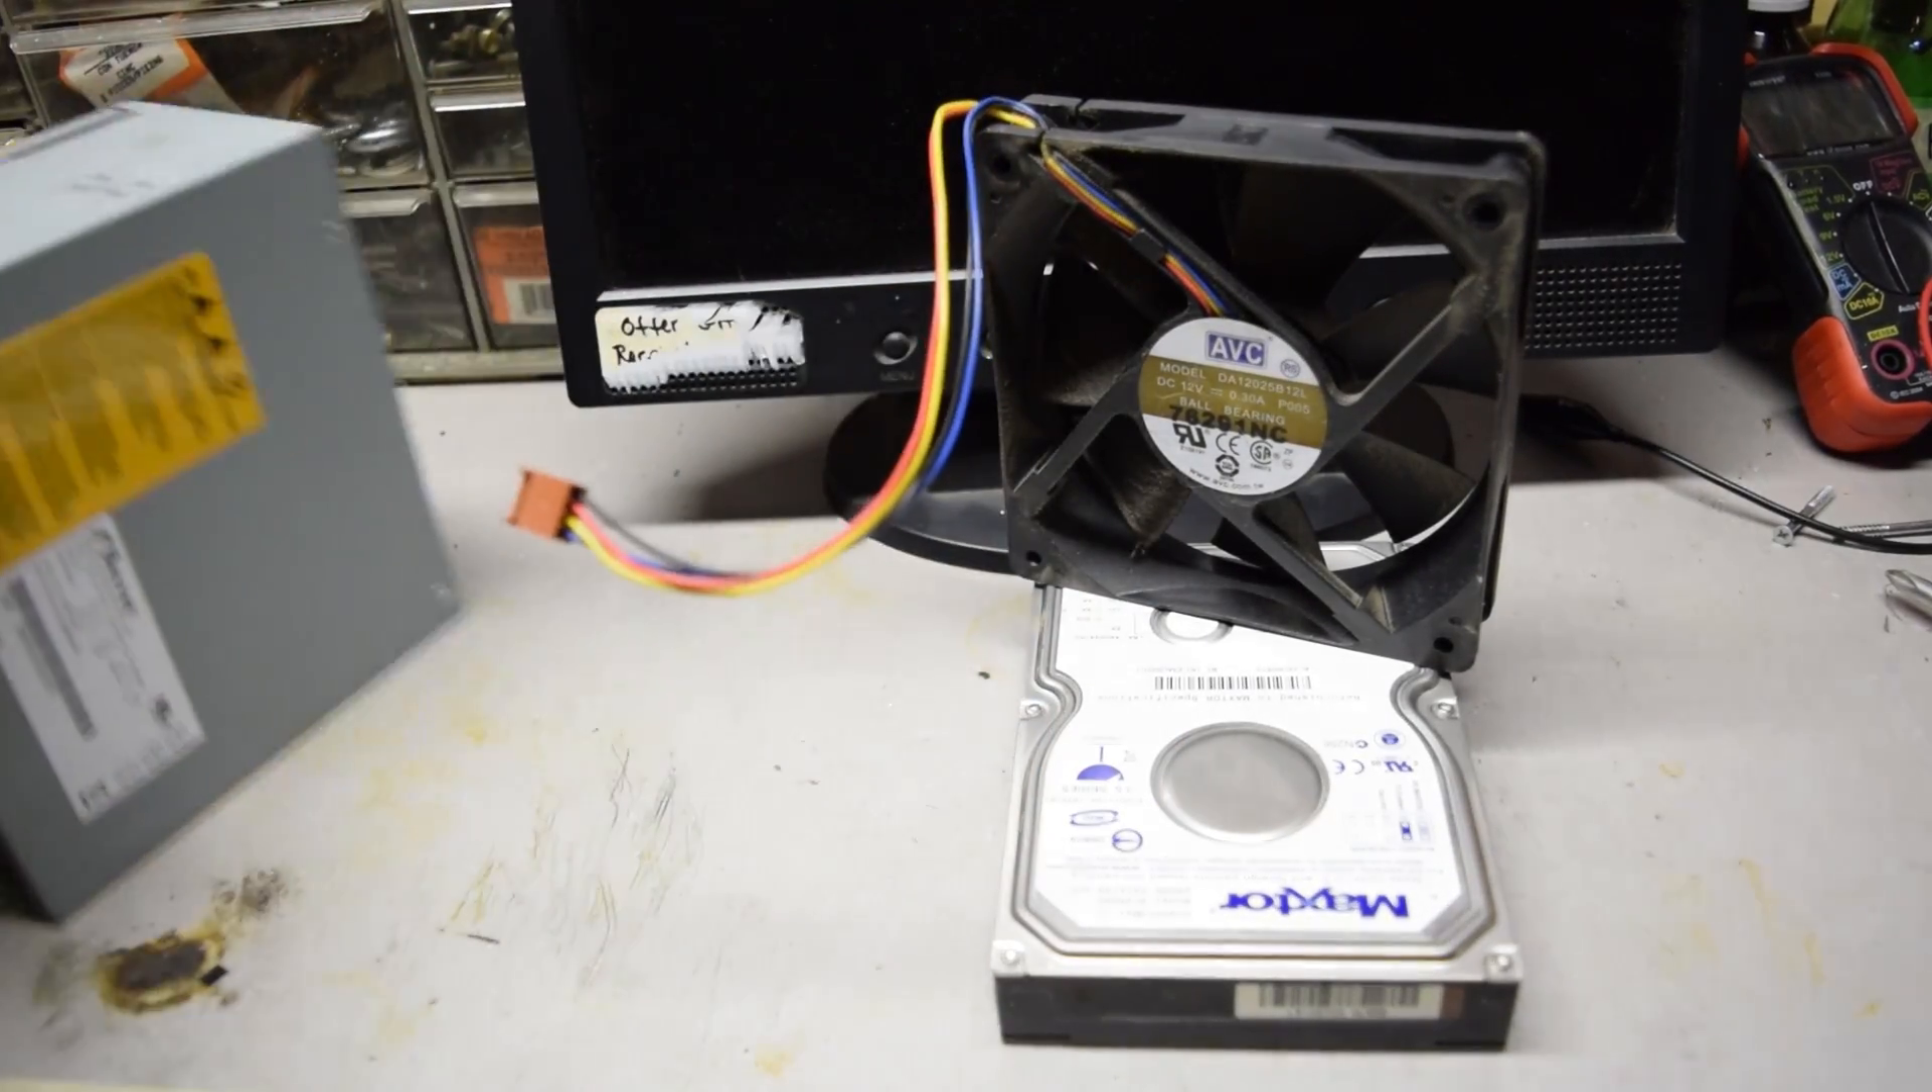I've removed the power supply, the fan, and the hard drive from the computer and they can be set to the side for now.